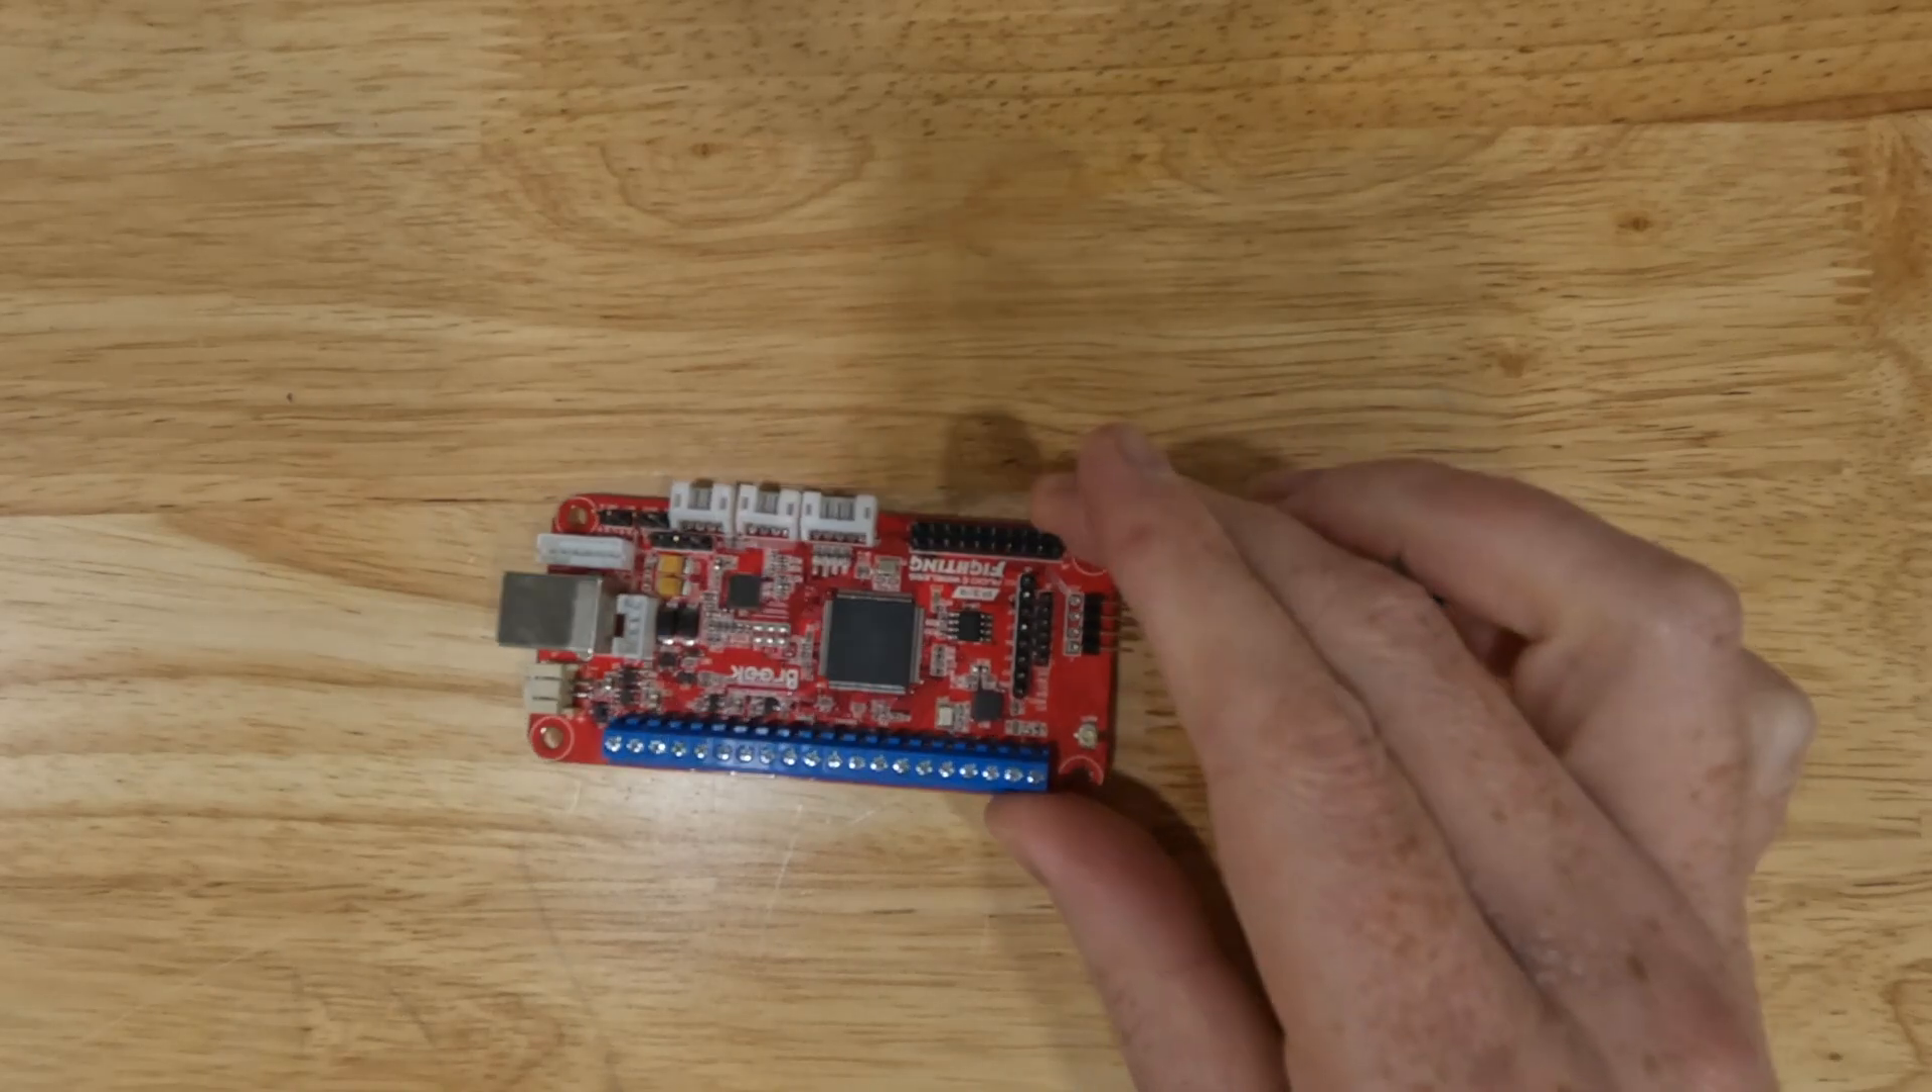So what we have here is a Brook Wireless Fighting Board and there's nothing connected to it right now, but what we're going to focus on in this video is how to connect the analog joysticks.